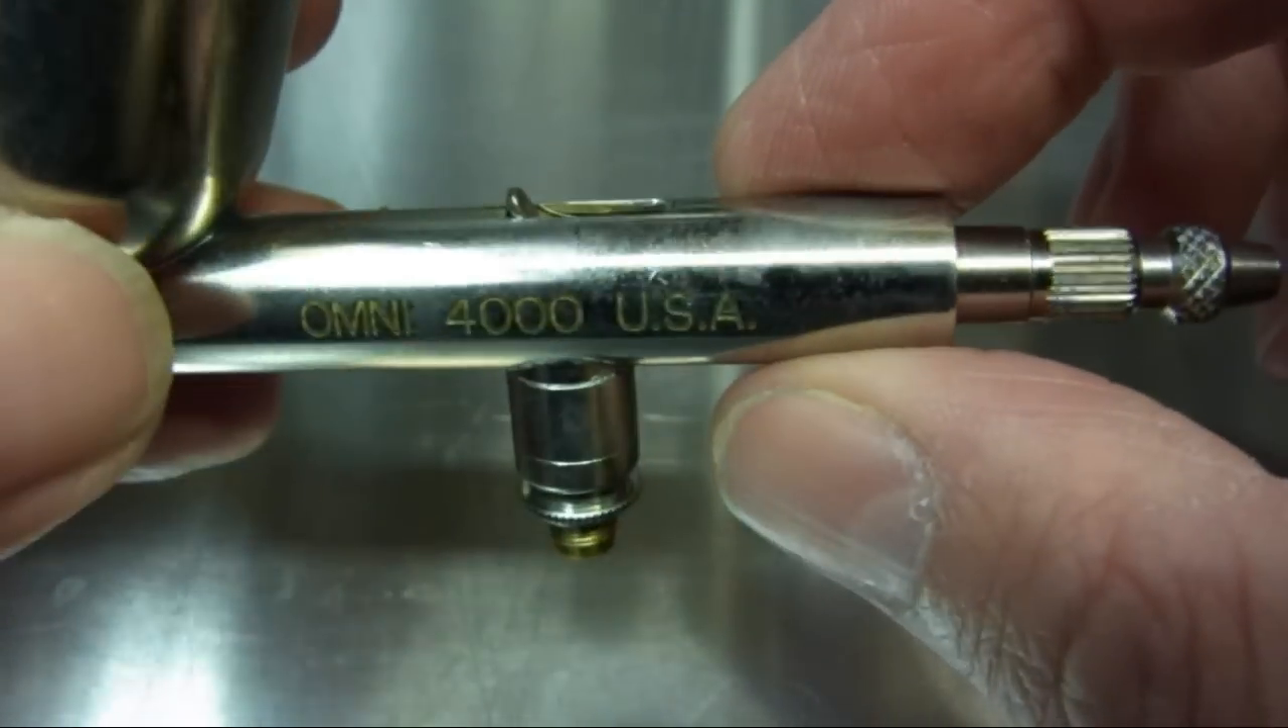That's the air valve assembly put back on the airbrush and then we can just relocate the trigger.